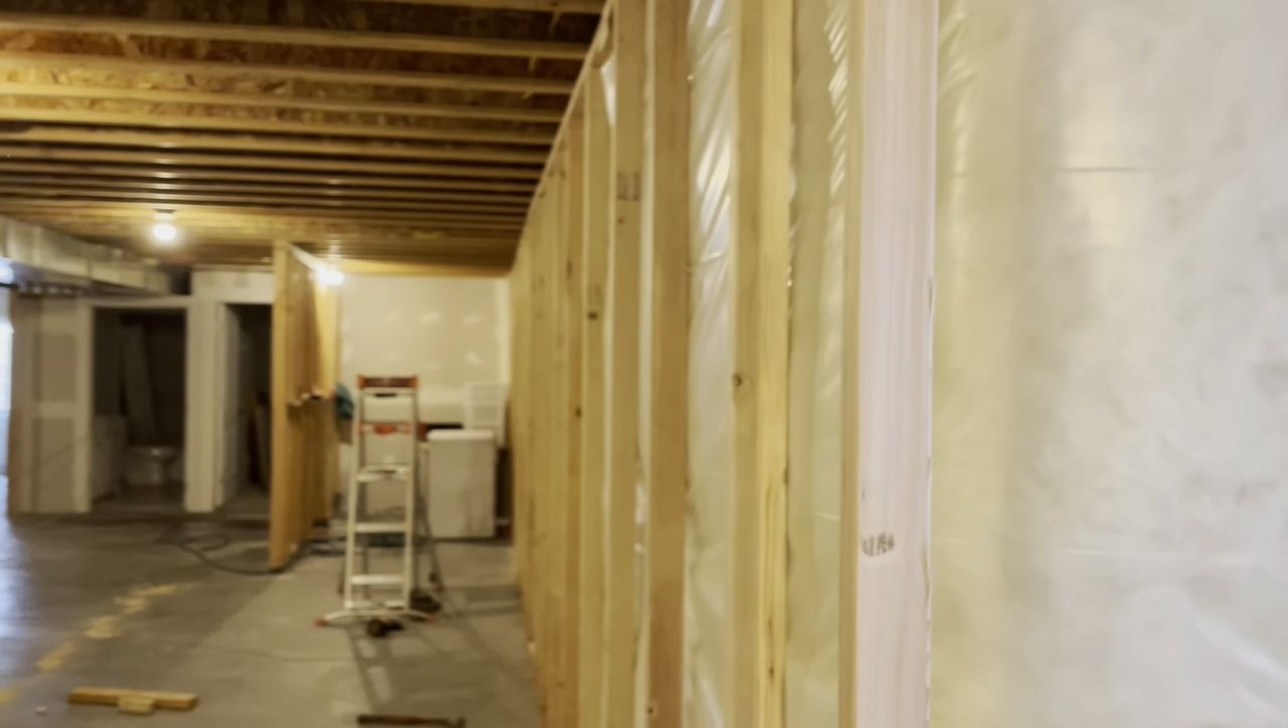All right, there you go. We got a wall framed.